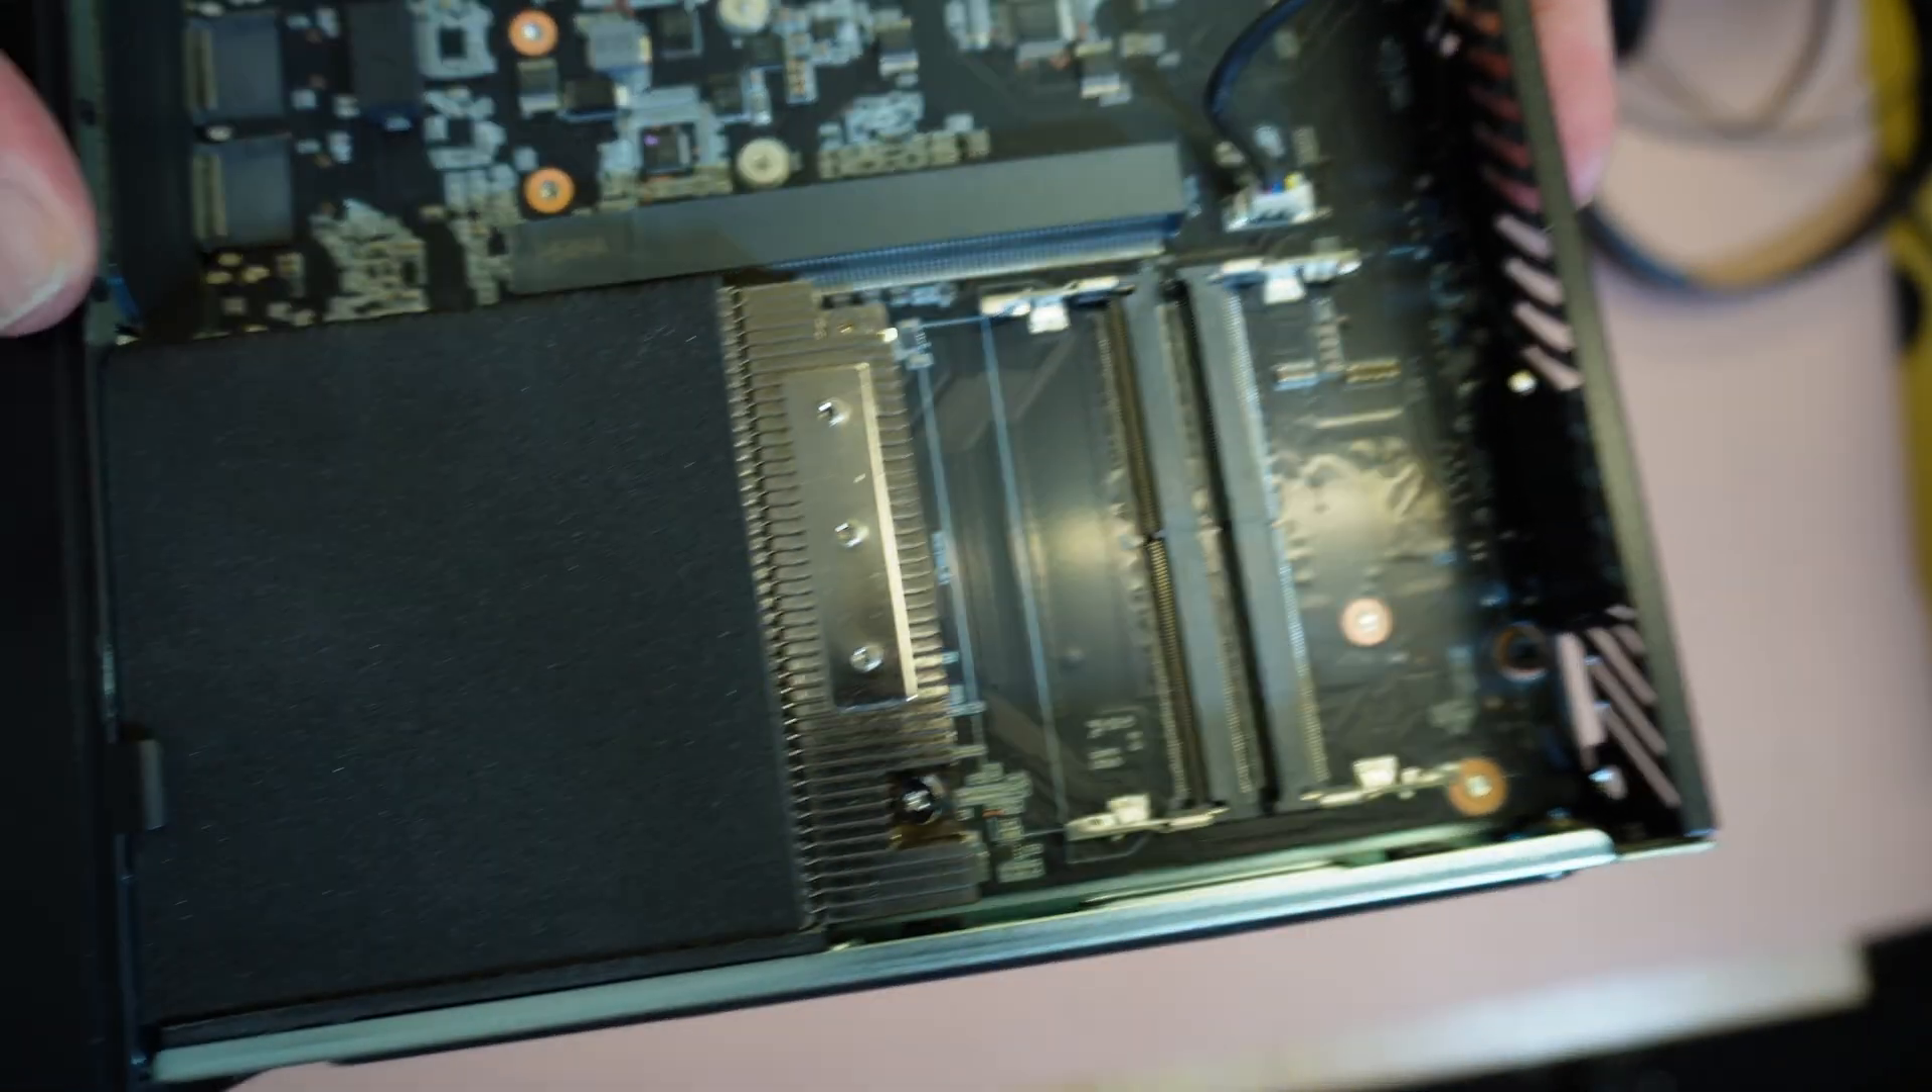Now we can see the memory slots exposed.